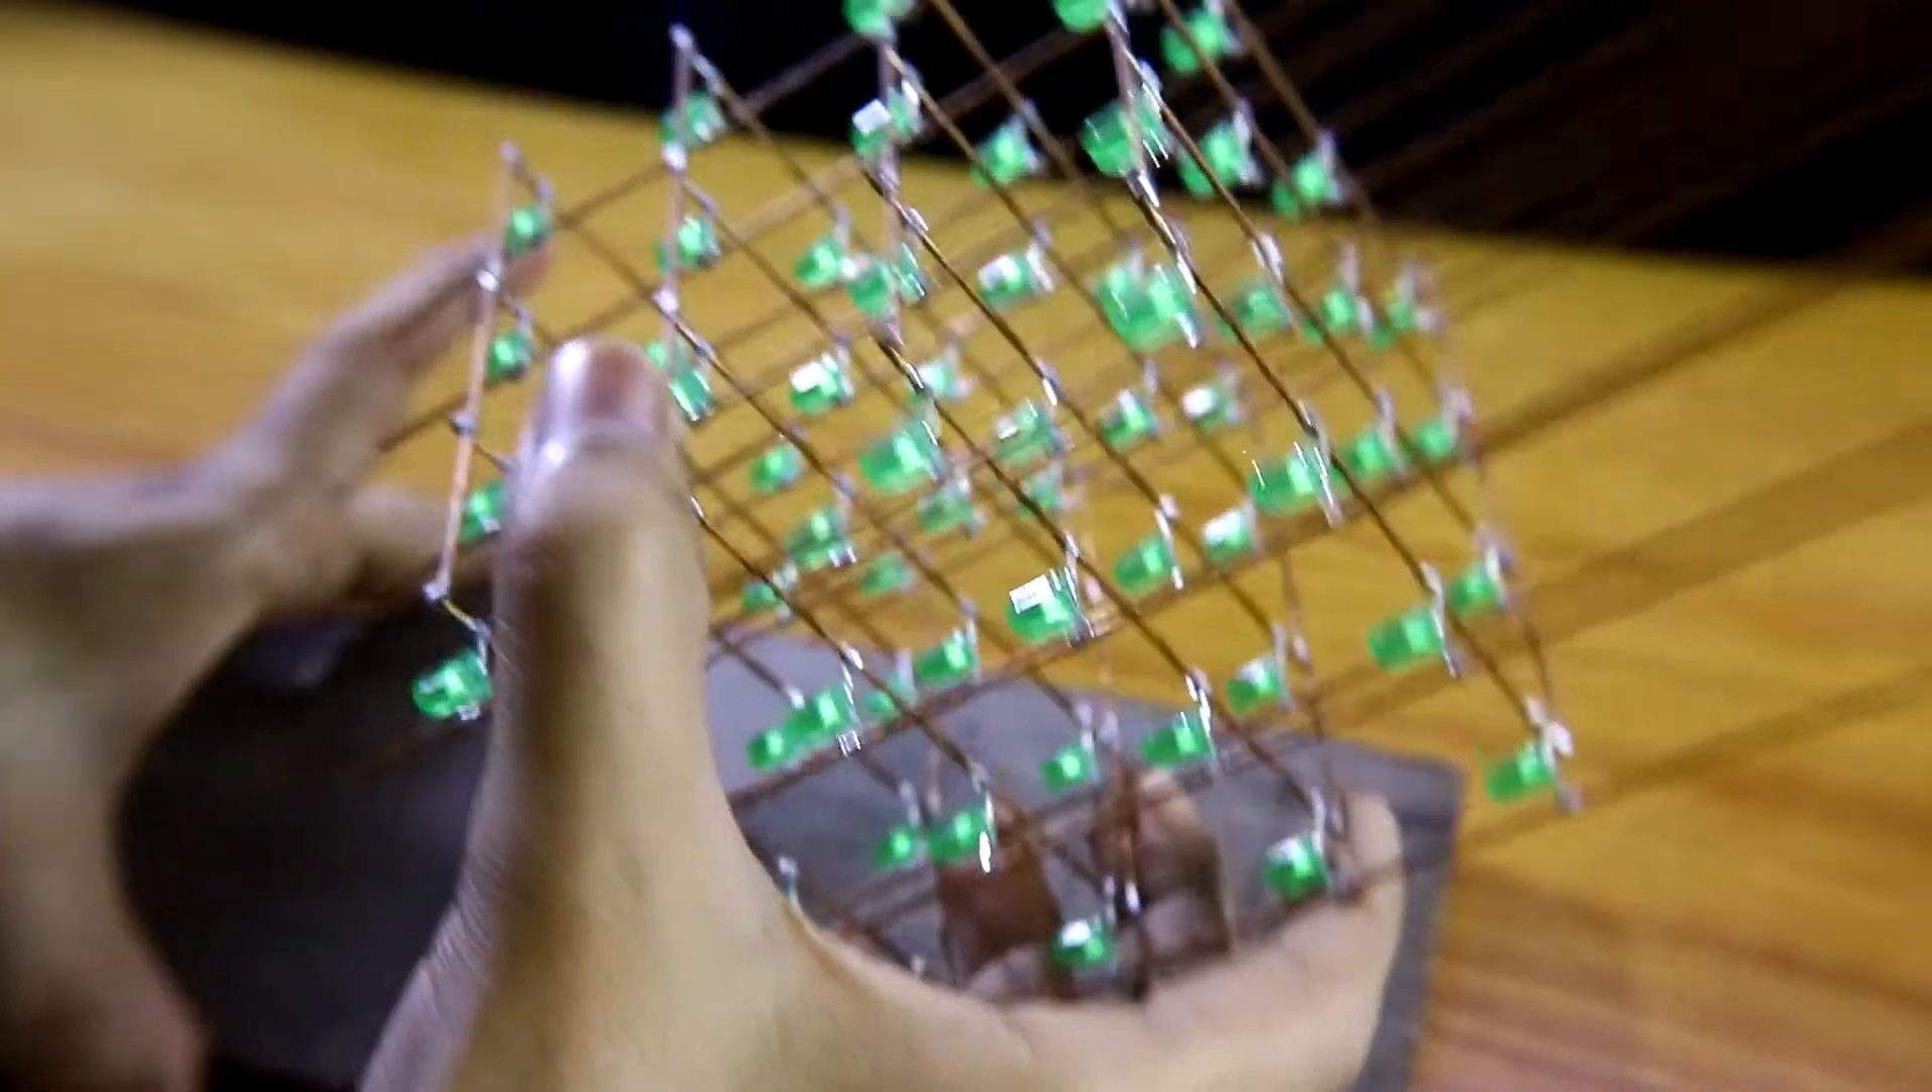So like this i have soldered all these four layers.